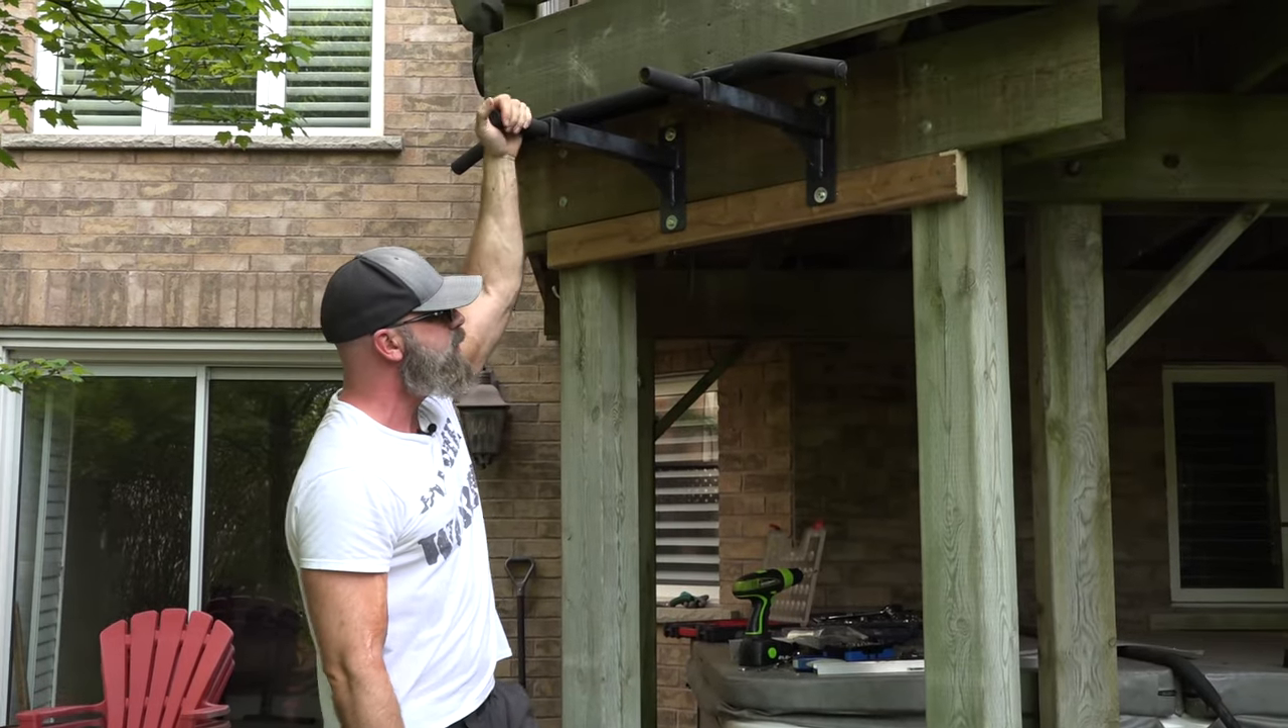So we've mounted our chin-up bar. It's nice and sturdy.